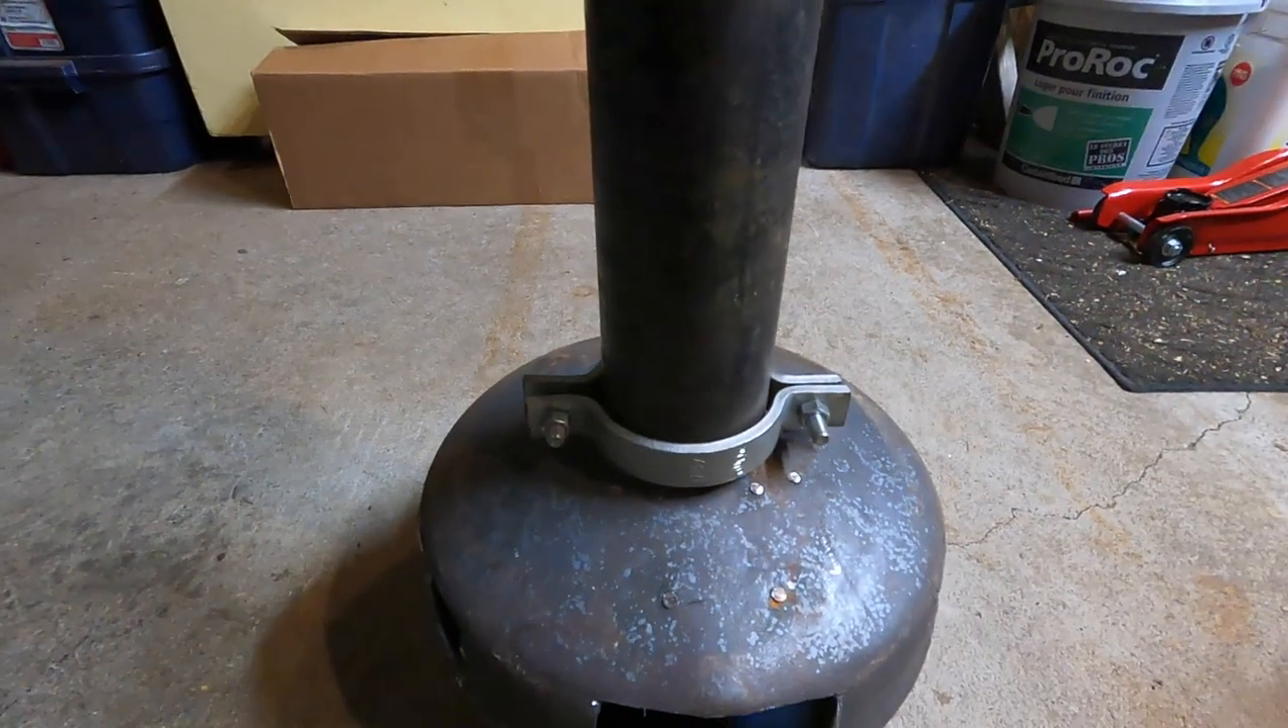Okay, so I got the cast iron chimney on there.